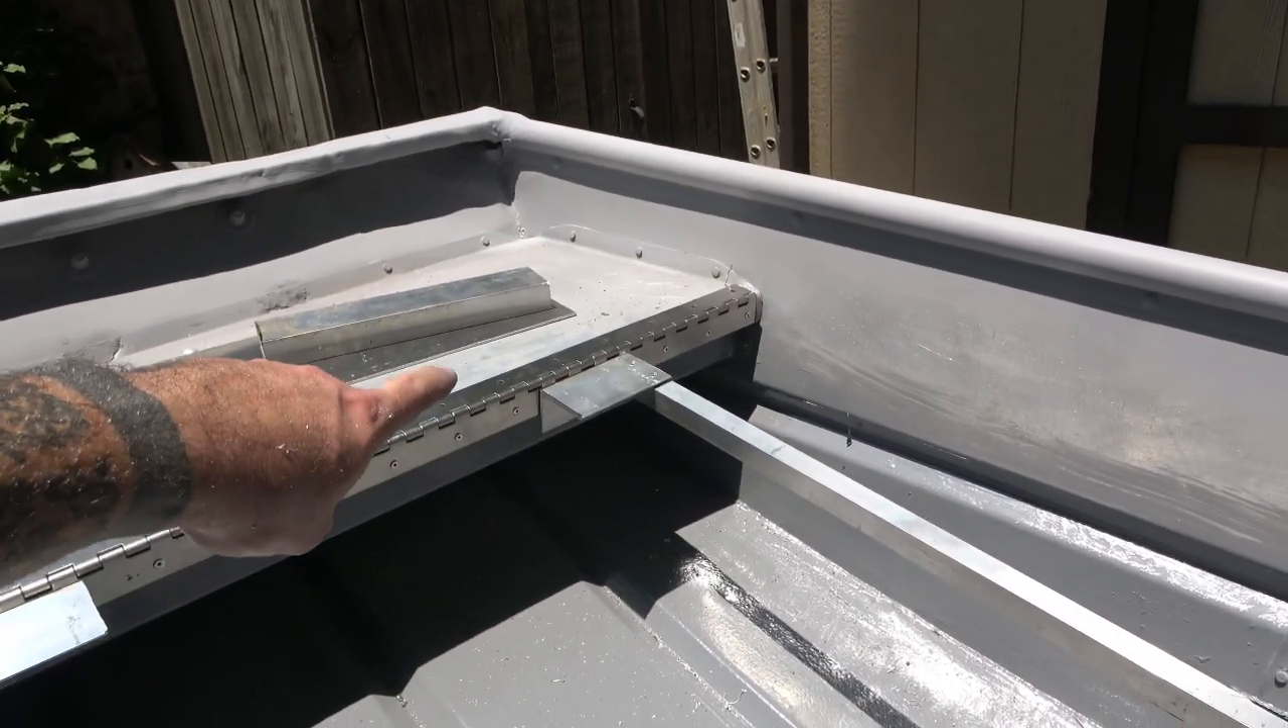I just went ahead and riveted this piano hinge all the way across and then i went back with some angle iron in two of the holes and riveted it on both sides.